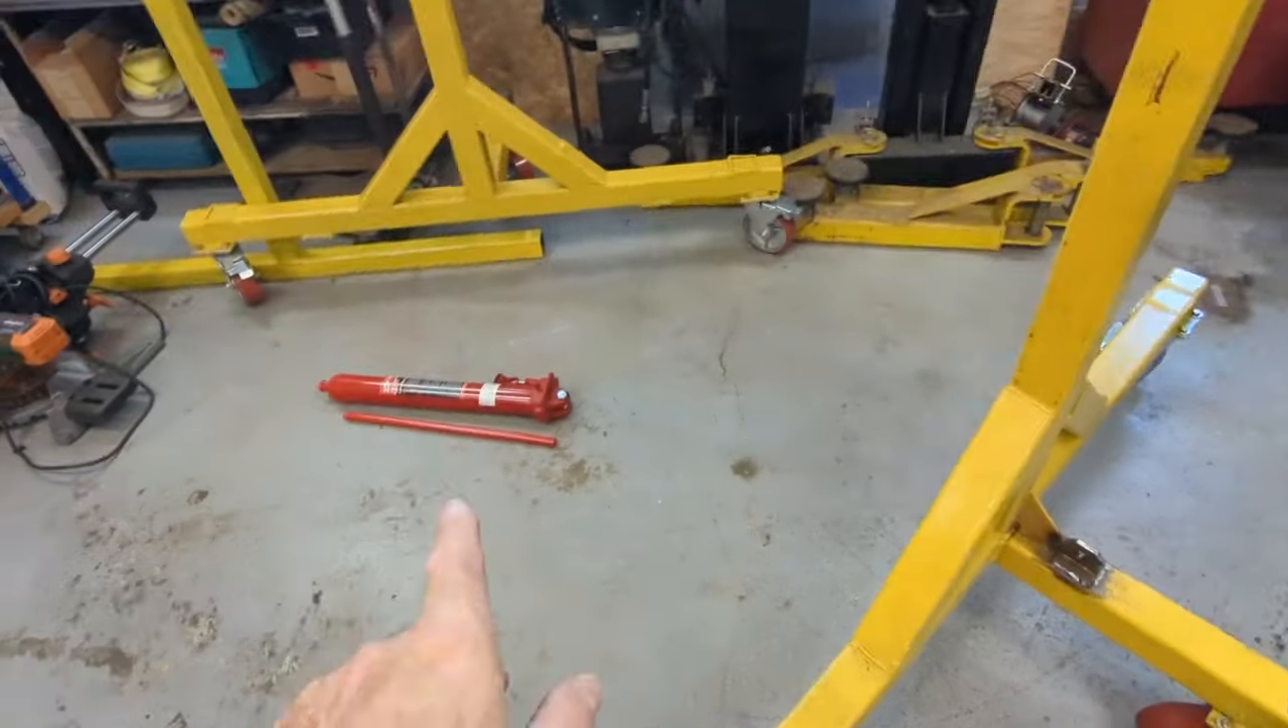I took the cylinder off. It's laying on the ground right there now.